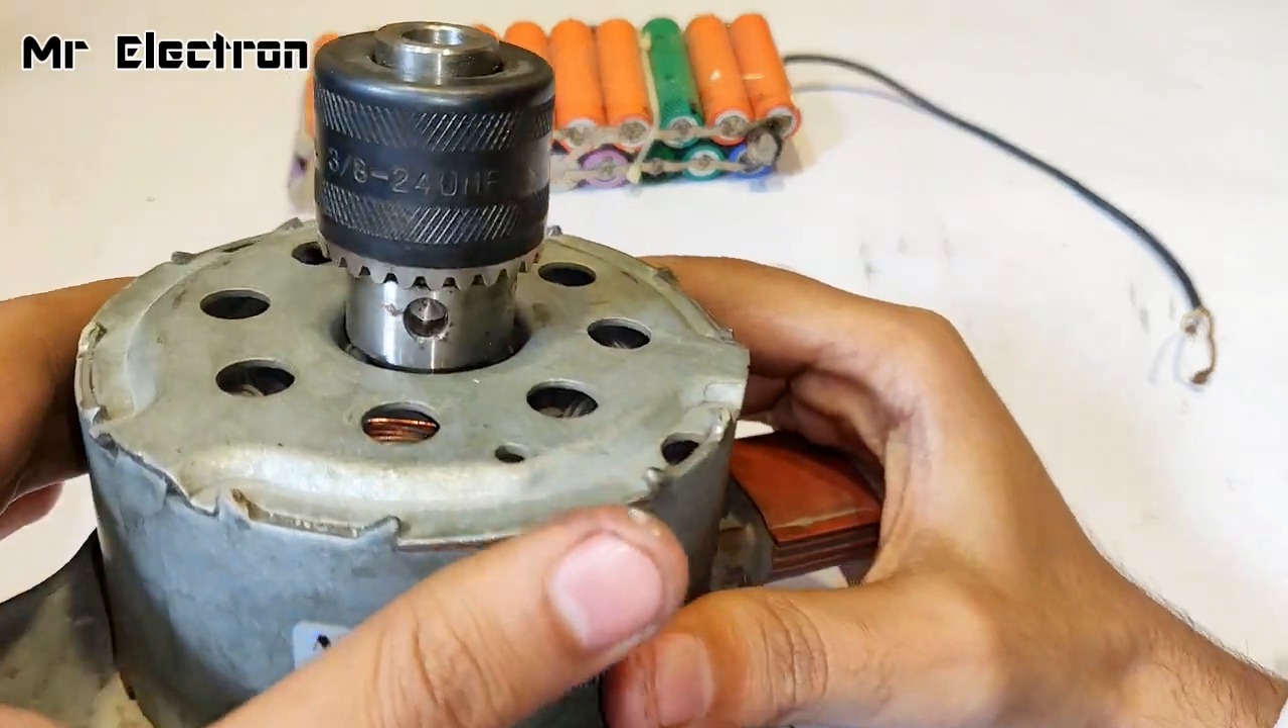So guys, here as you can see that I have connected a drill chuck to the shaft of this motor so that the rotation of the motor is visible pretty good.